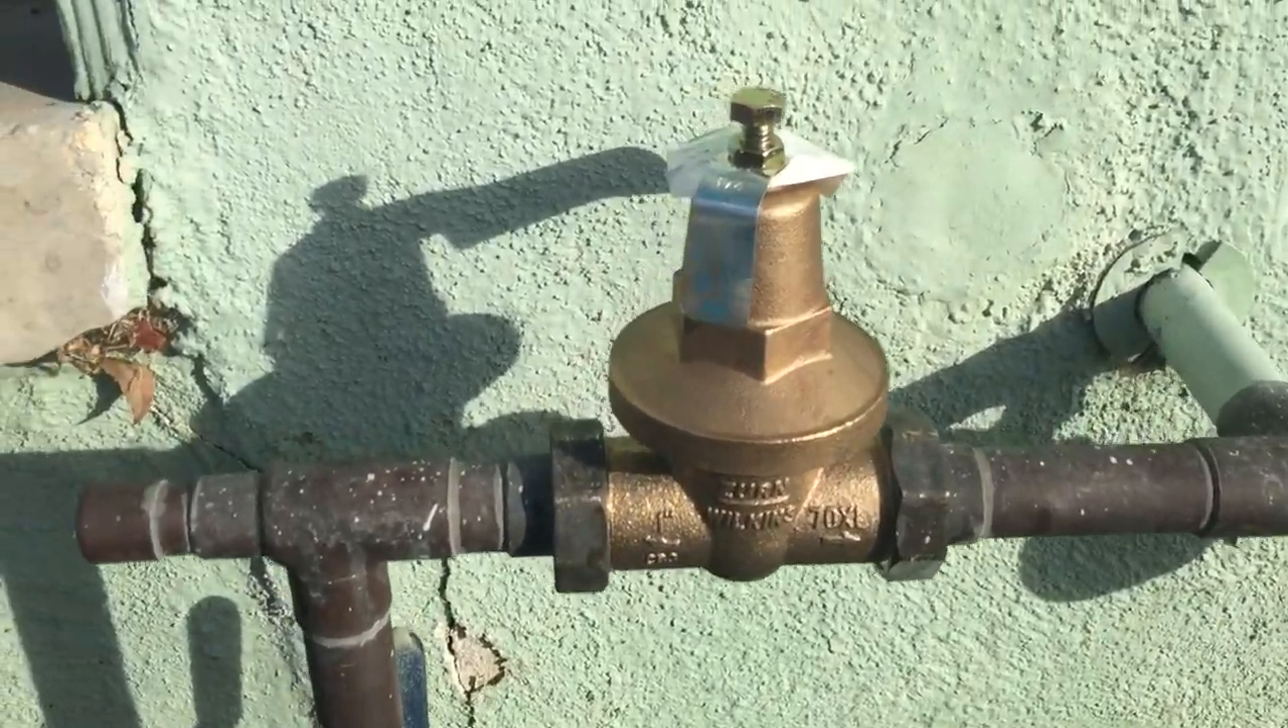All right, so now we've got a regulator in place.